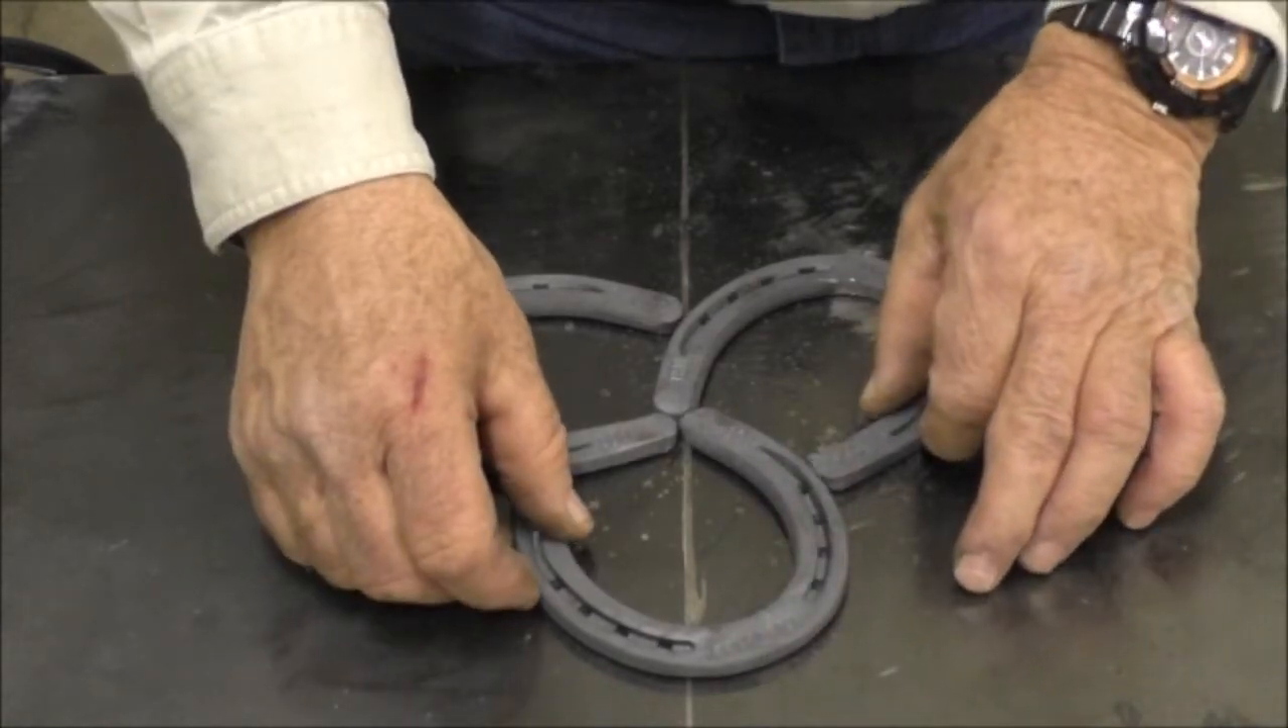Now if you noticed, all three heels are touching and then the heels are touching the outside. That's how you line it up.